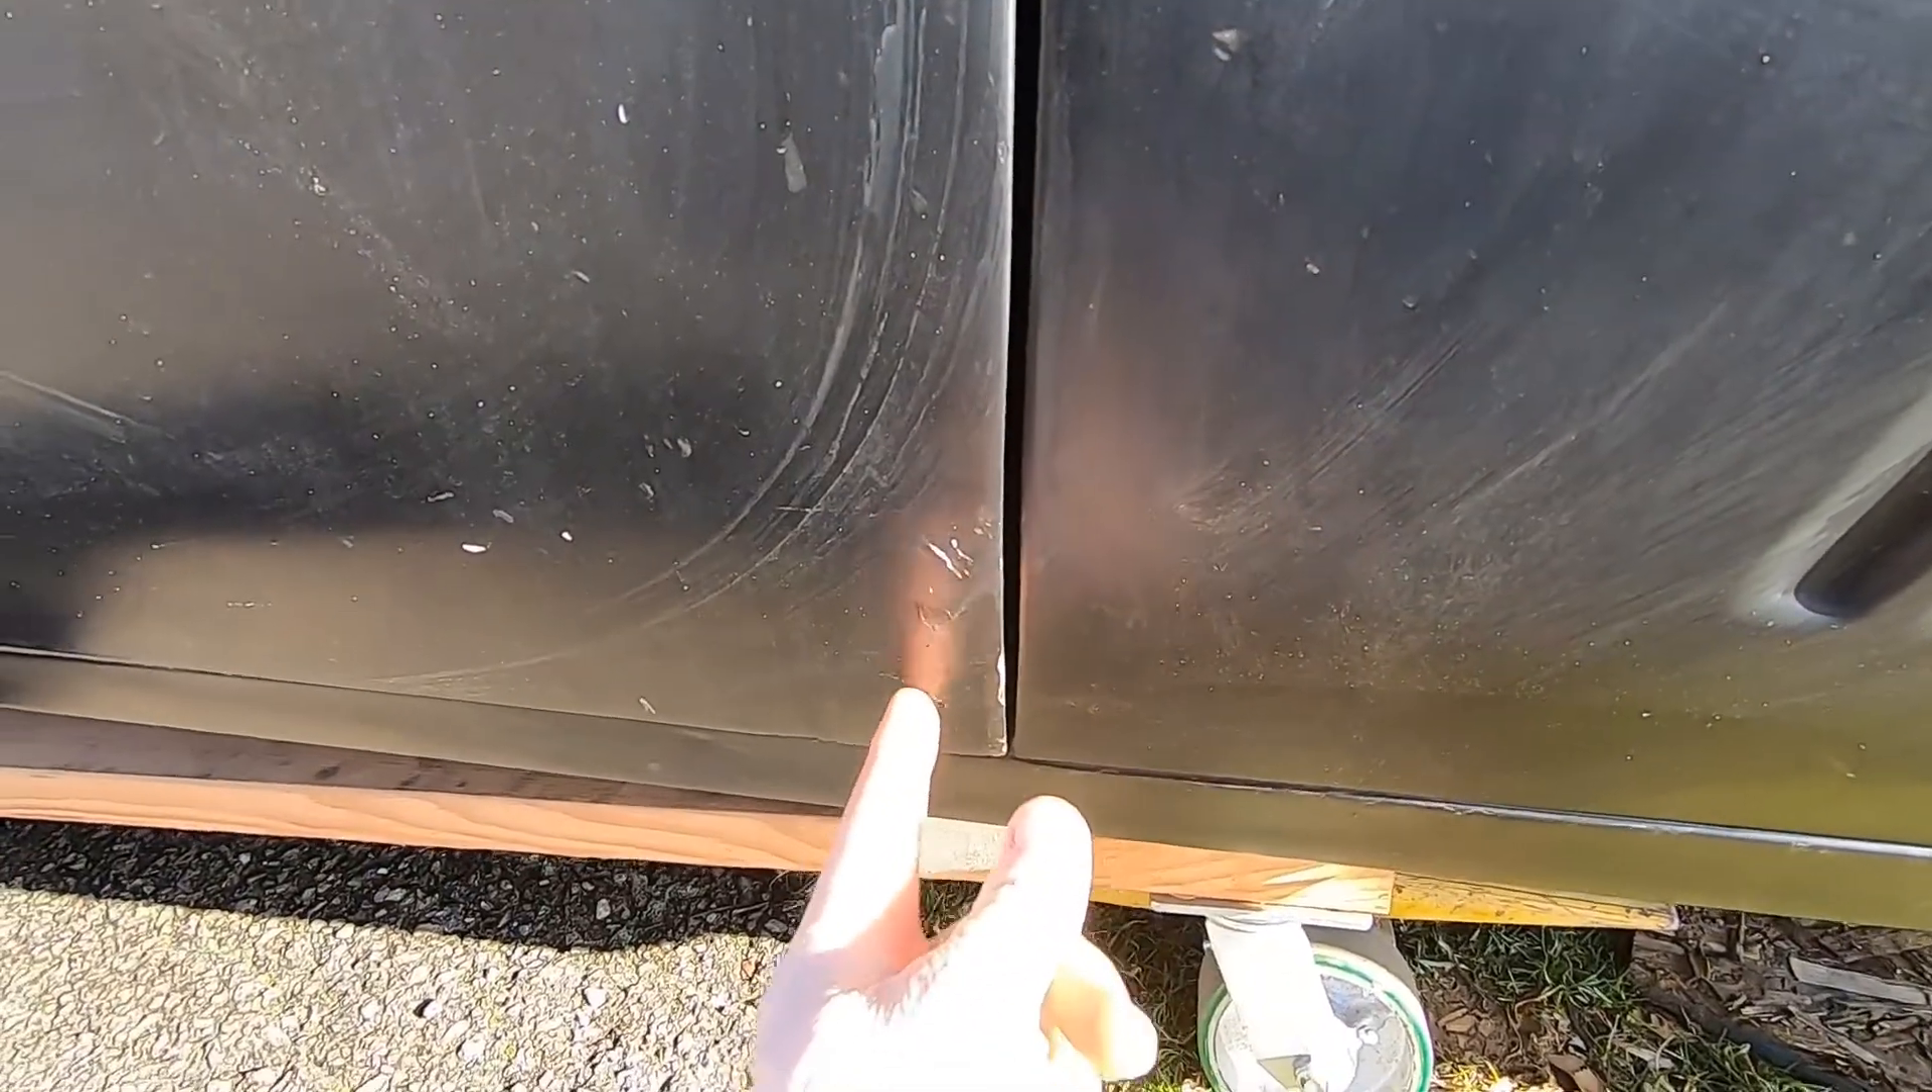We do have a new pair of doors here as you can see from that gap these don't fit terrible as far as the gap they get a little tight in the bottom.